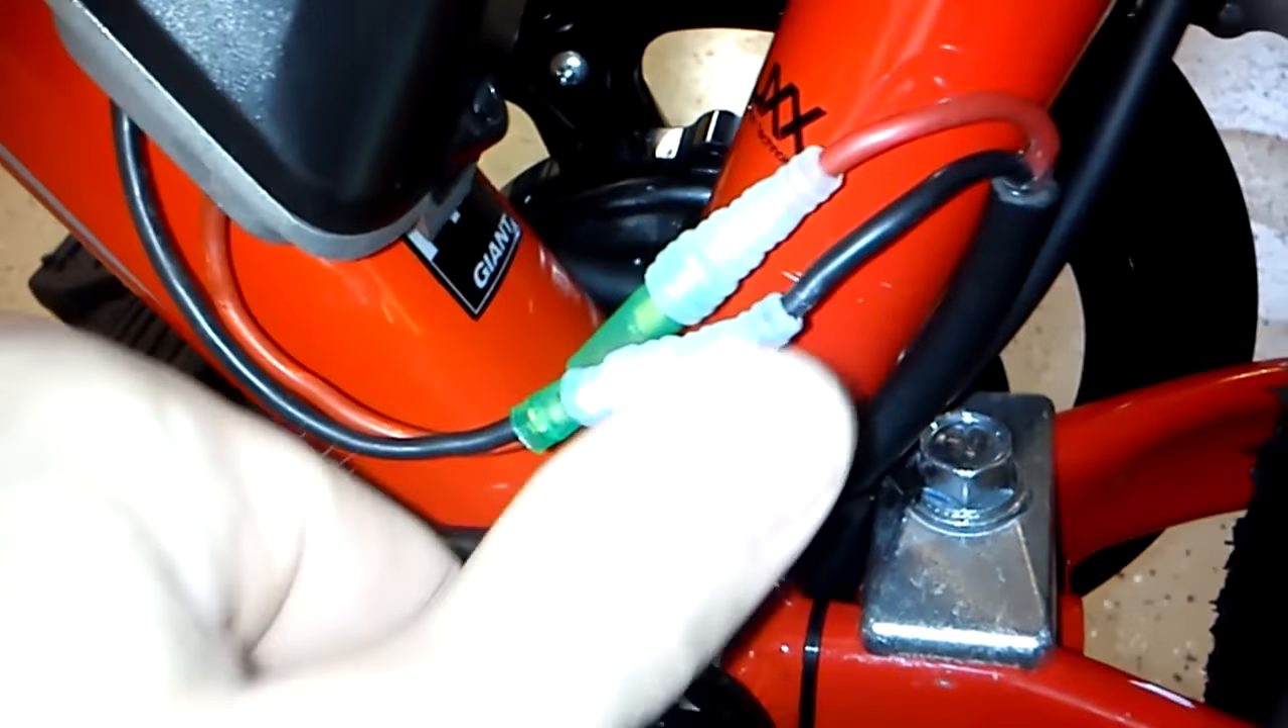And I still have to put some electric tape over the connections where the battery powers the engine.